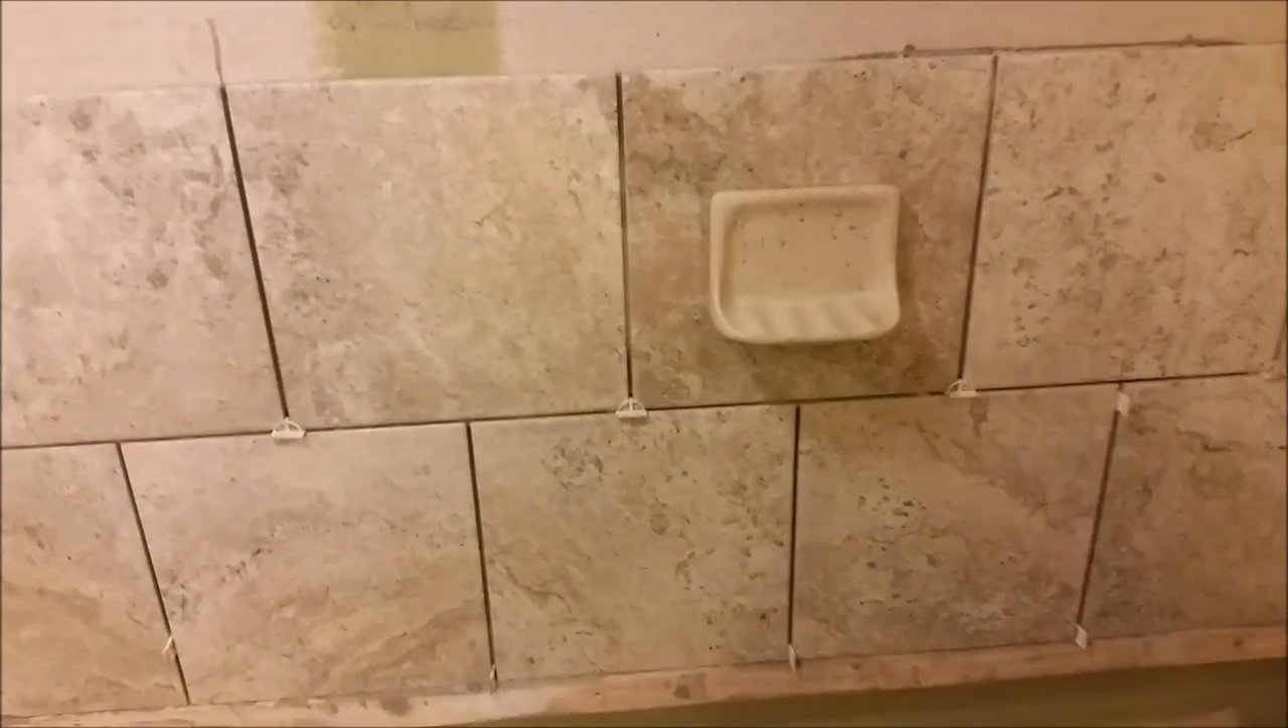So here is the final result of this dish soap.